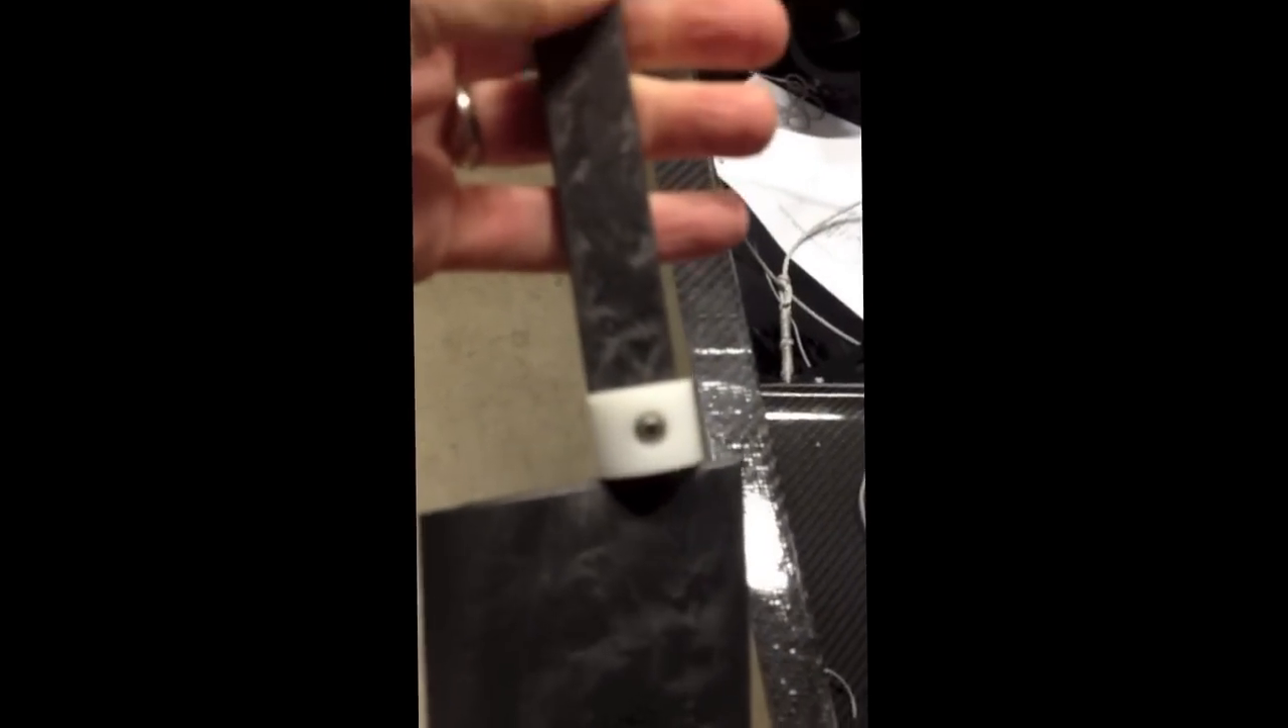Okay, now we've got the bushings on, as you can see. They're on here.